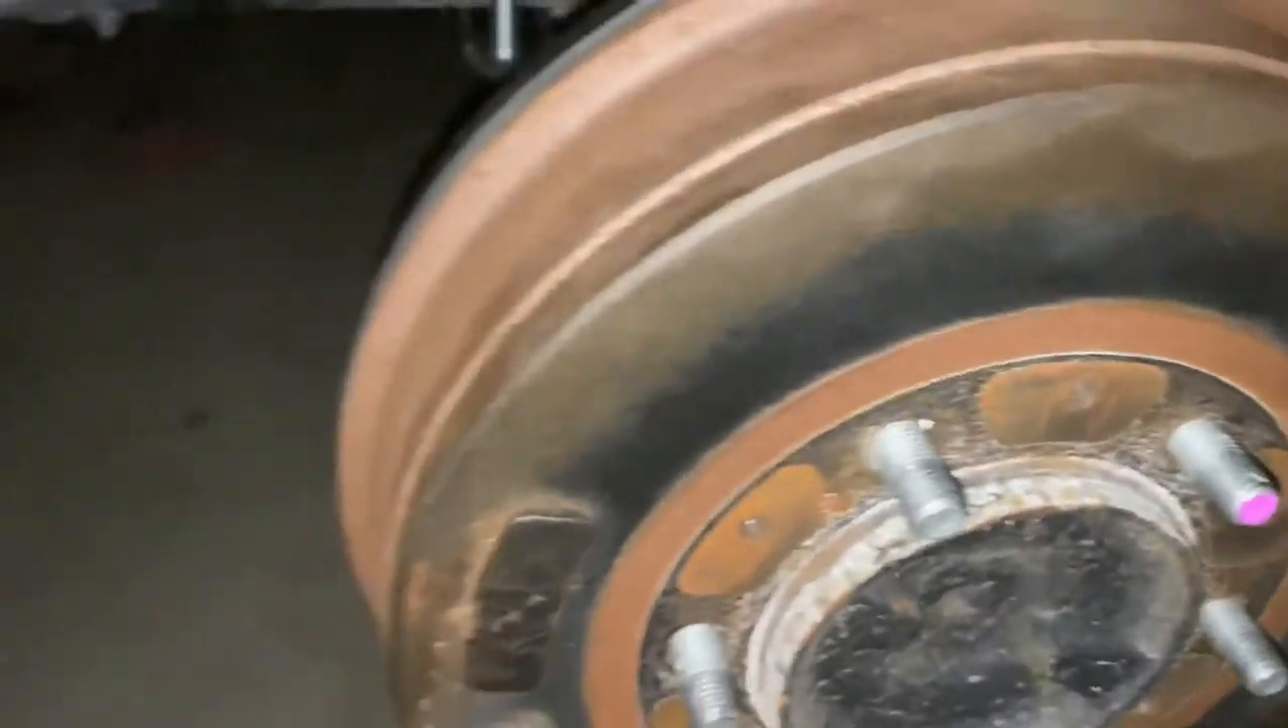I still gotta put my tire back on.